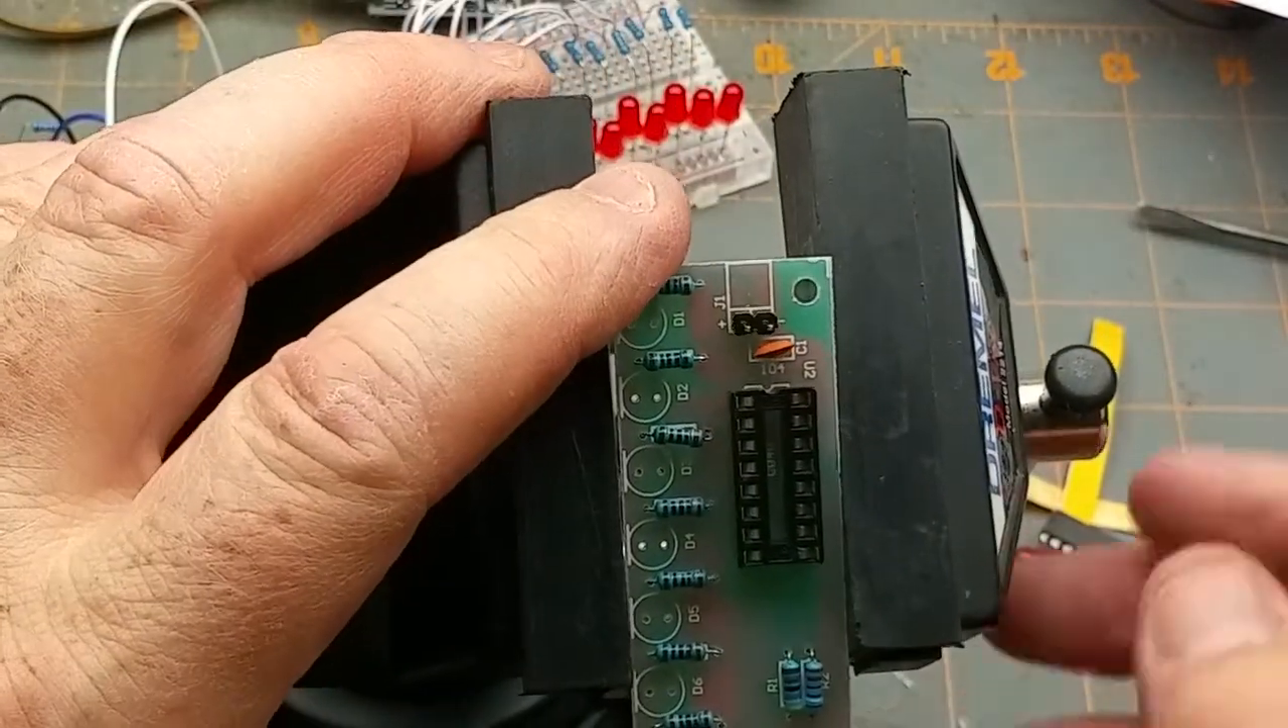All that's left is the leds to solder in.